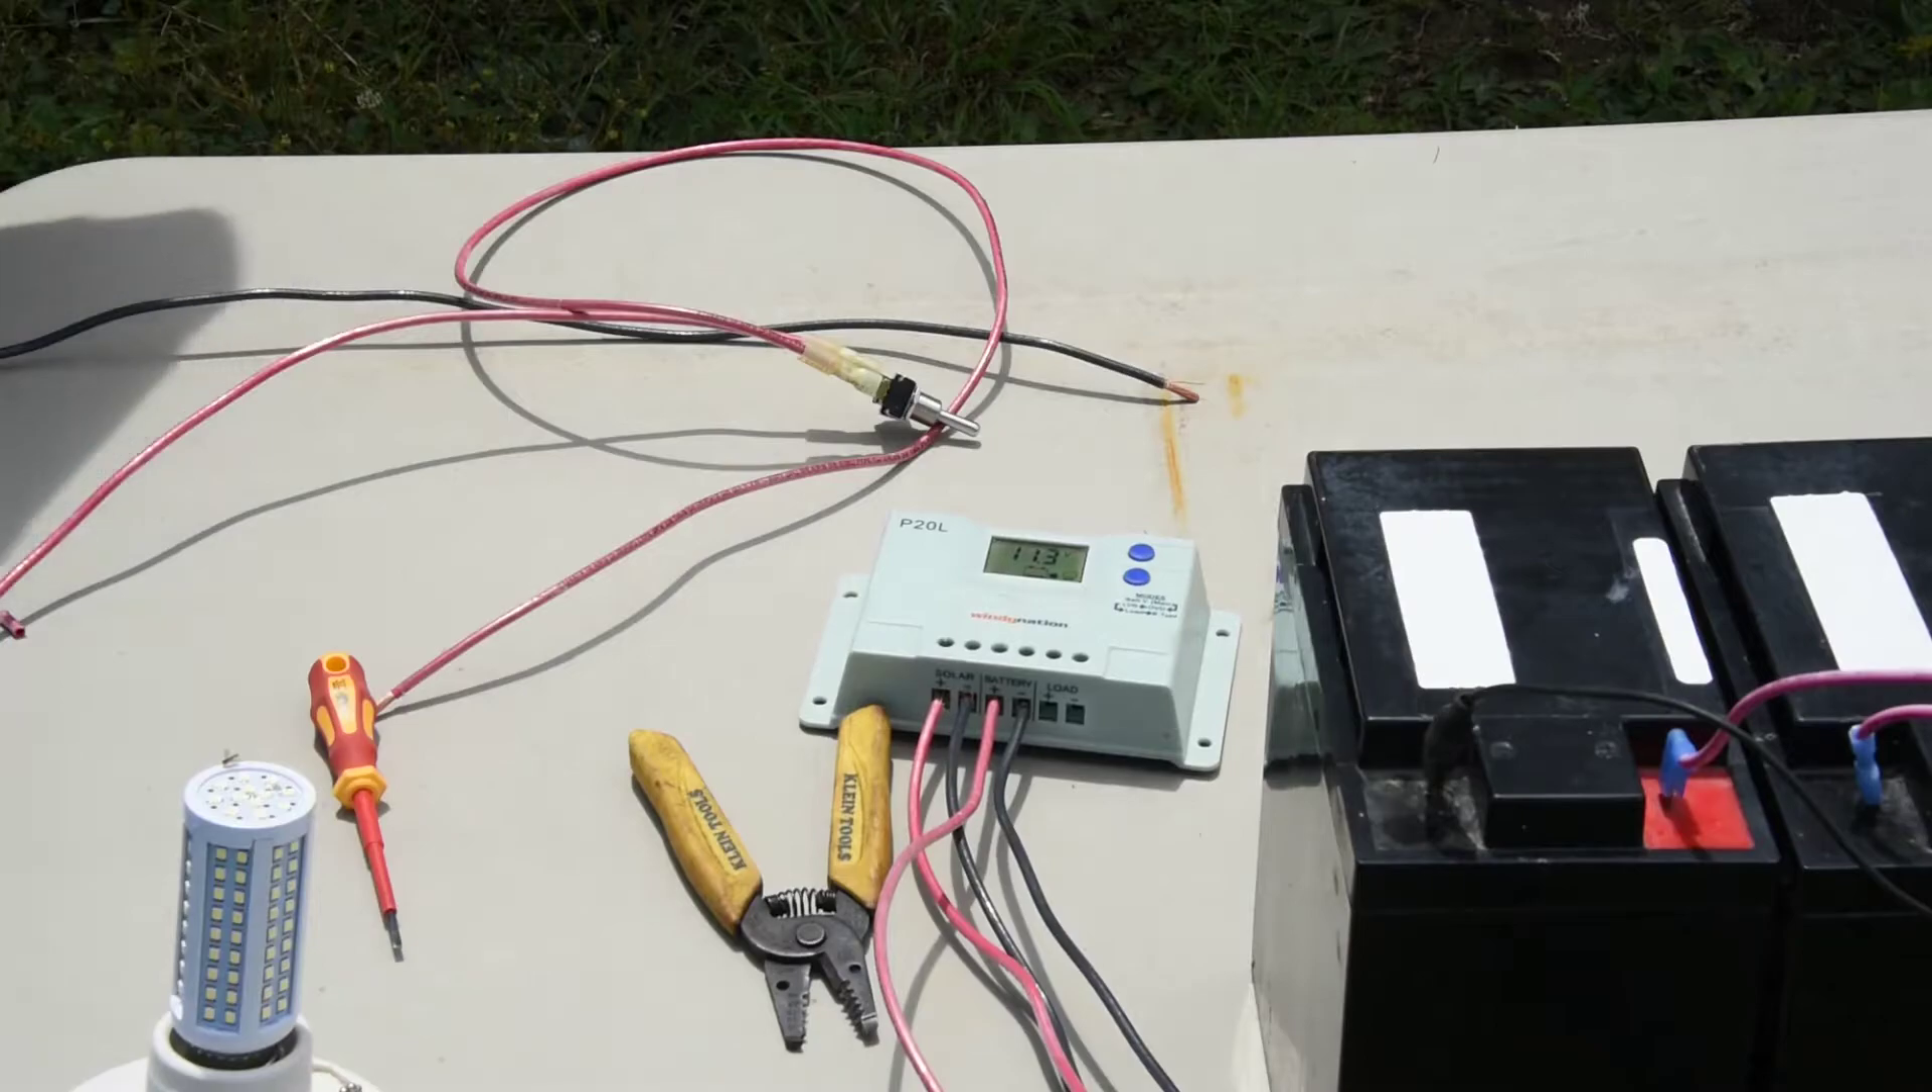Okay, so we have our battery hooked up.